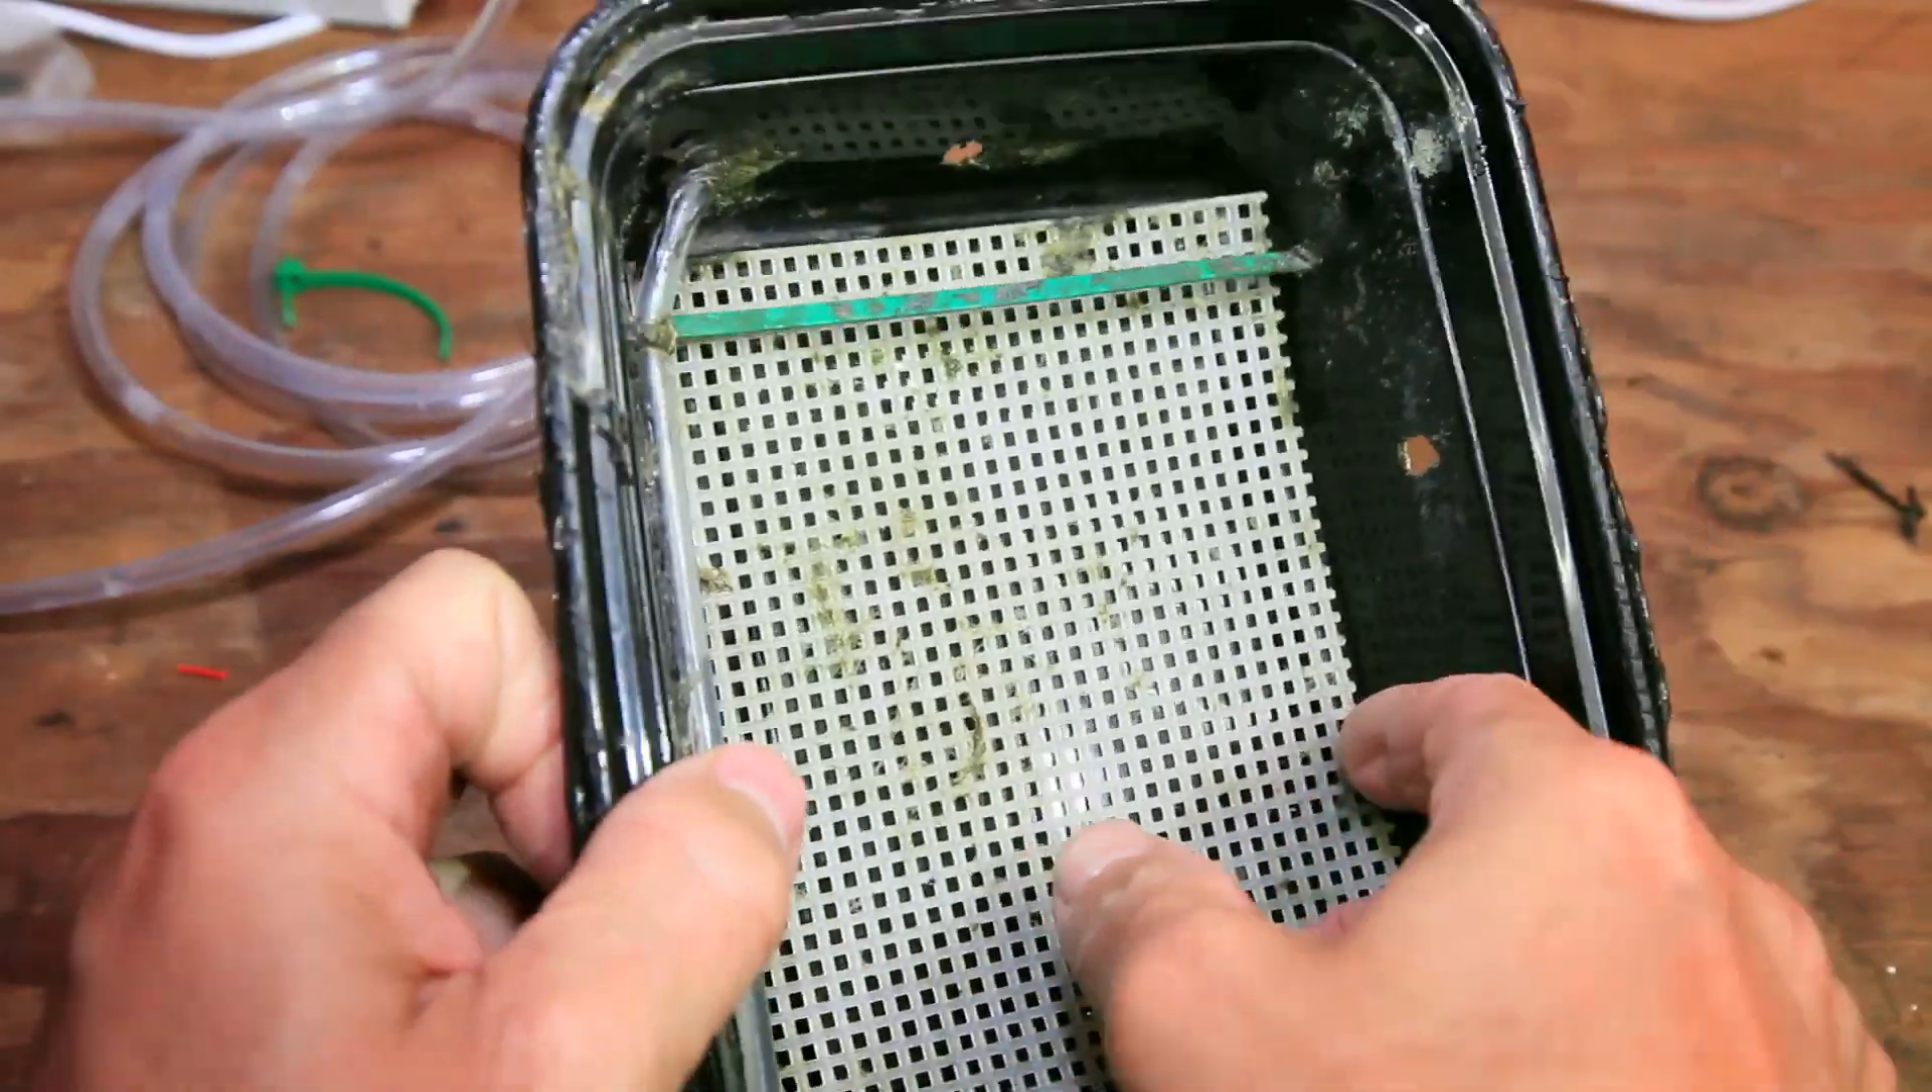The green zip tie is strung across to keep this plastic mesh in place.